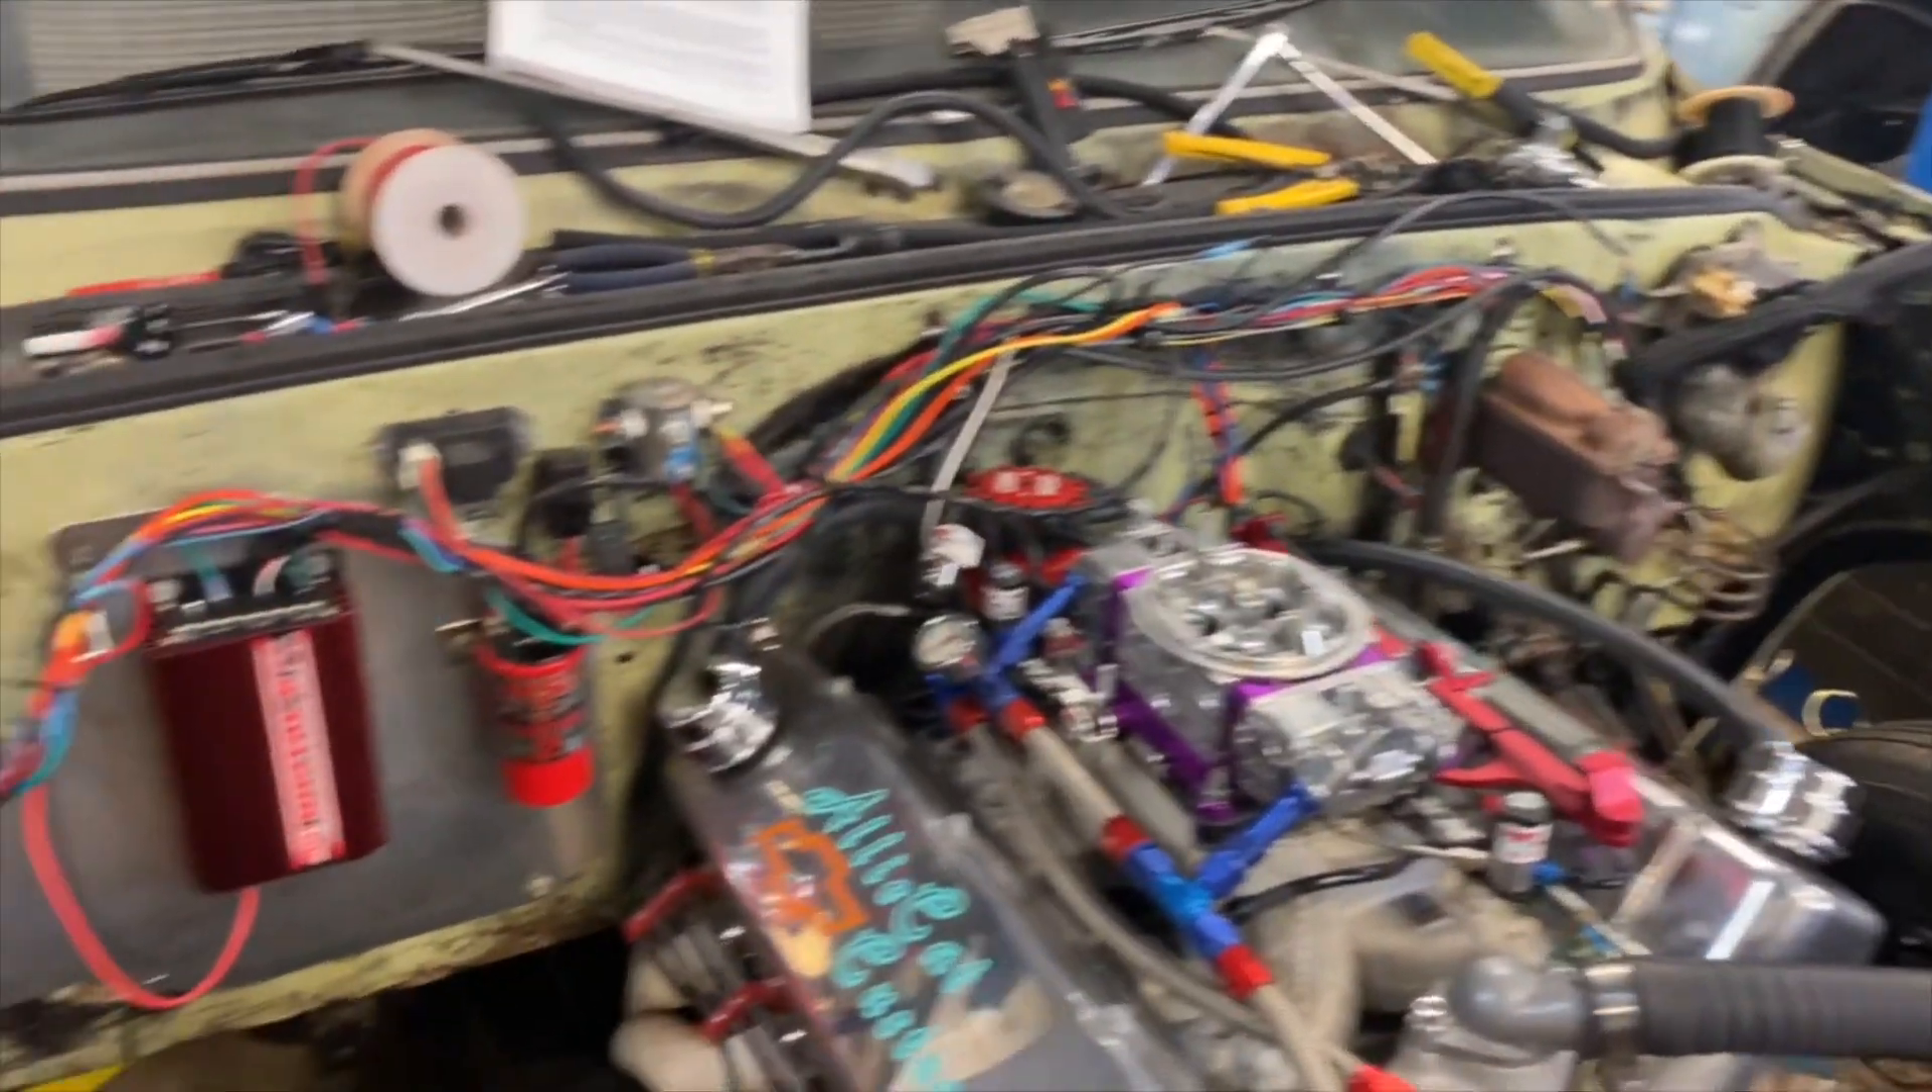I got all the wiring harness done. I just got to tidy it up, put it all in looms.